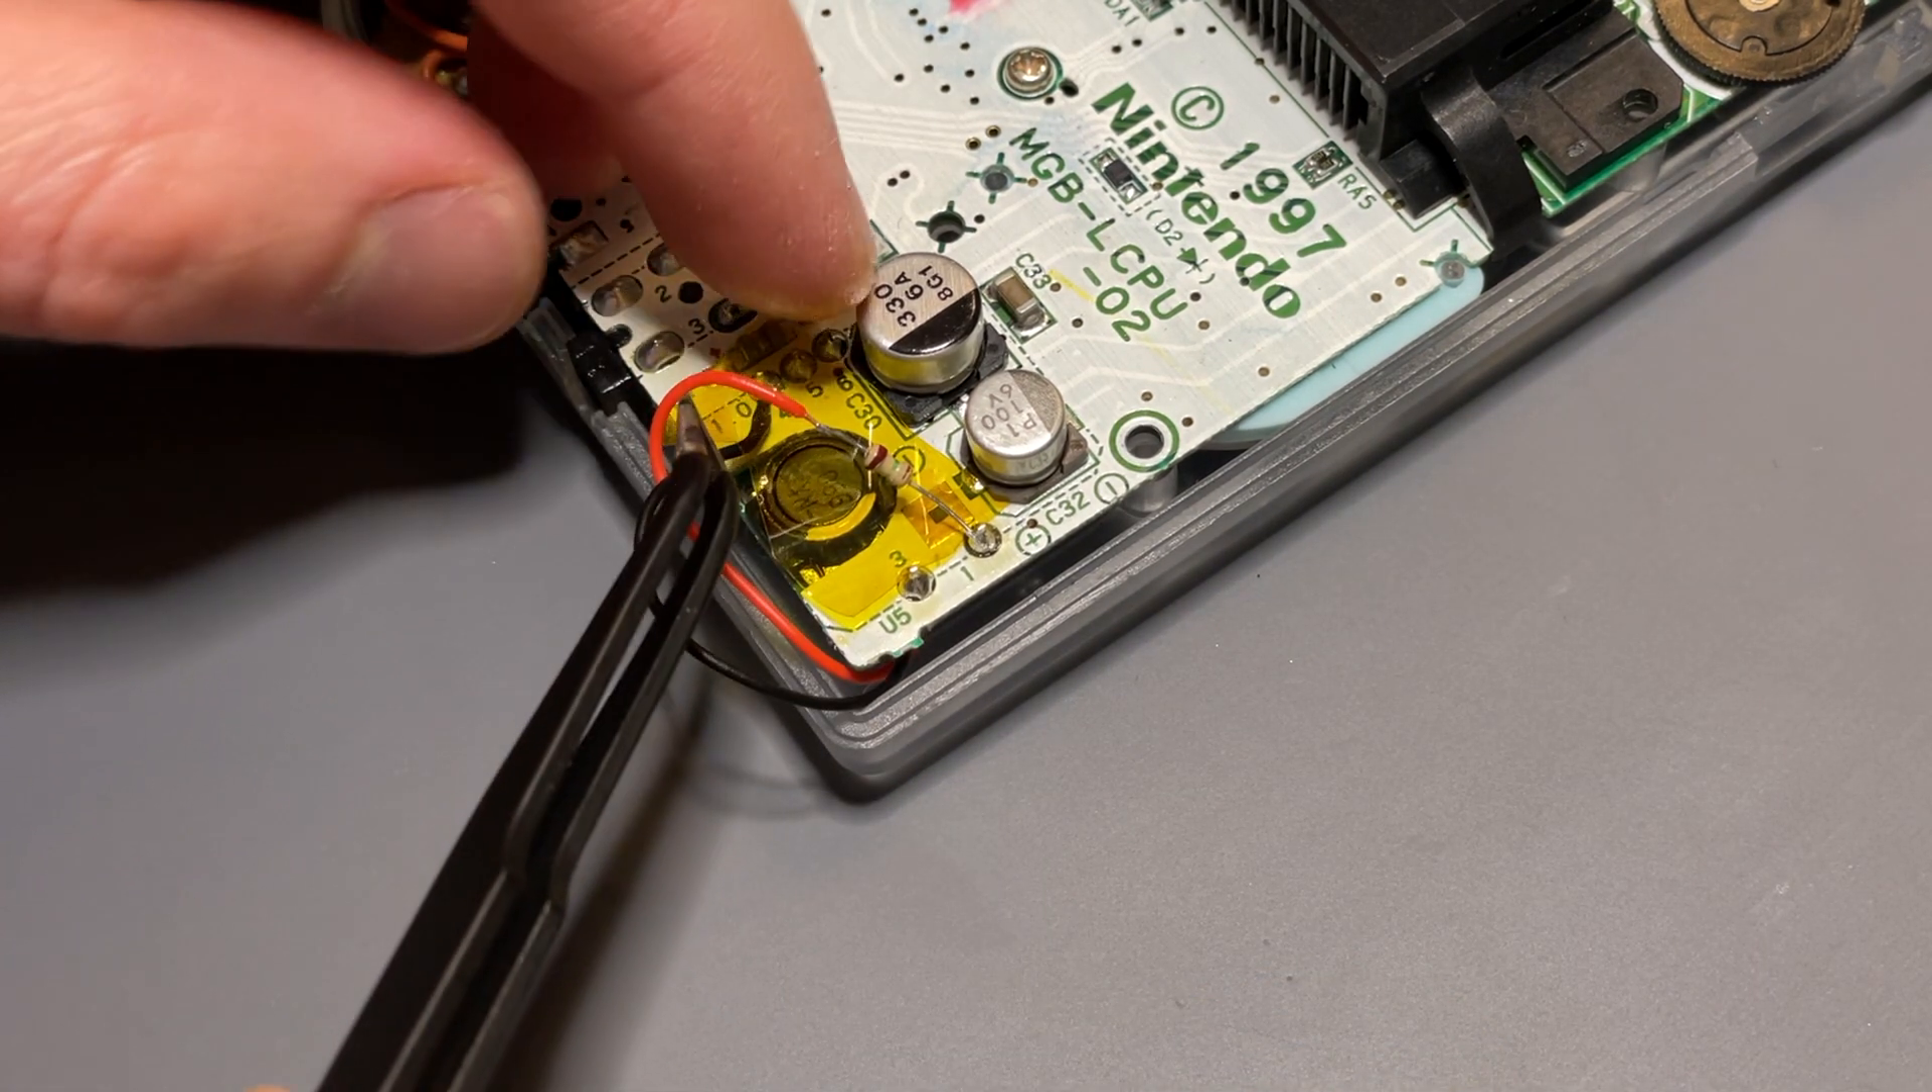I then placed a piece of Kapton tape directly below the resistor and red wire to protect the circuits below.